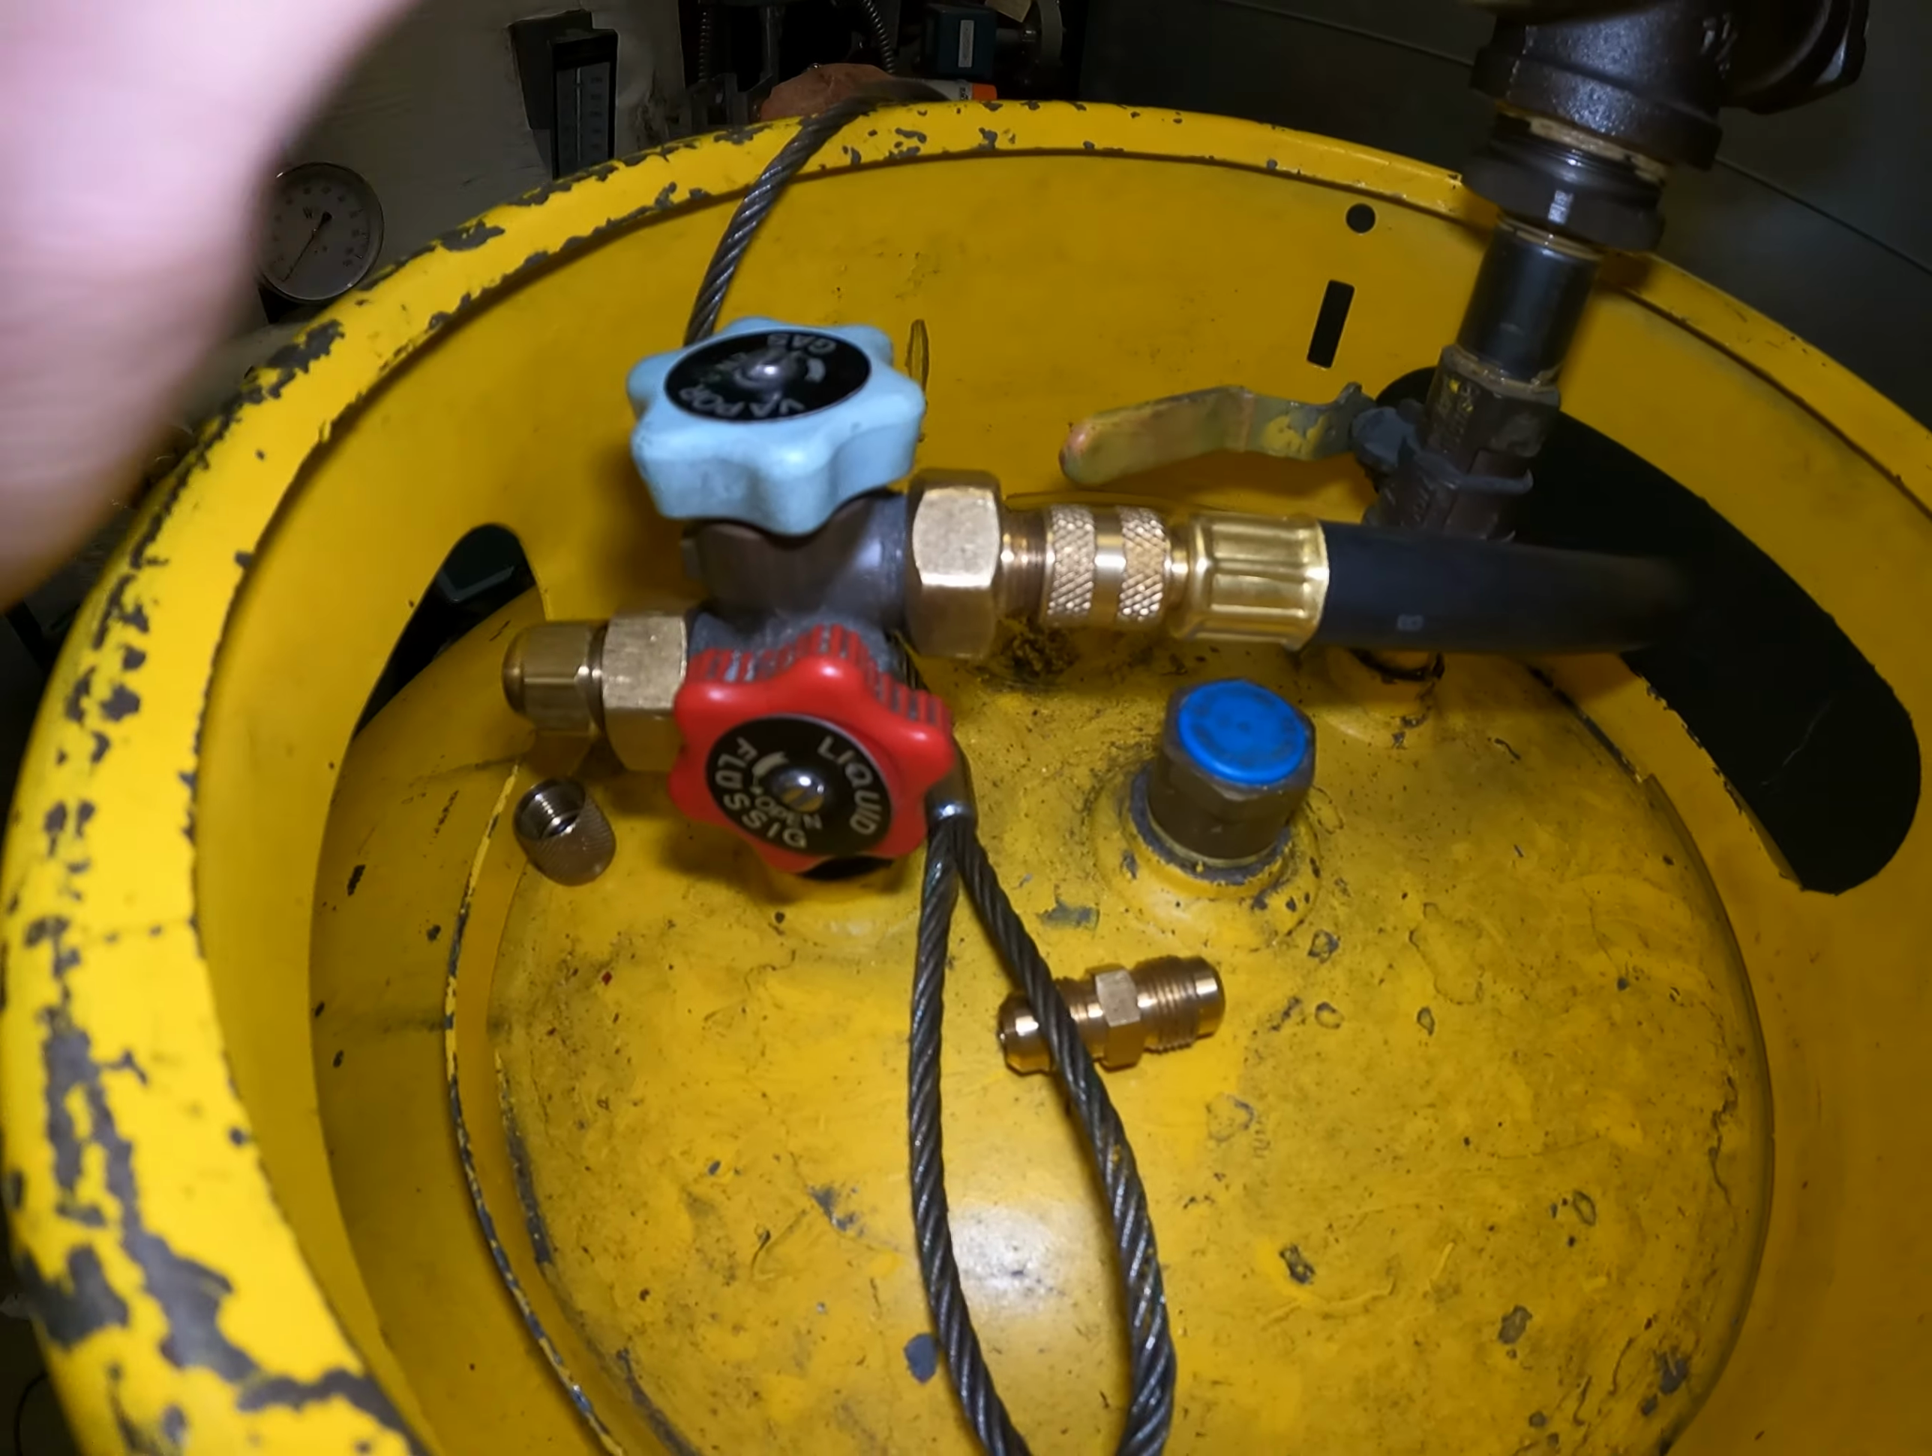You'll notice I changed a half inch hose. I got a half inch hose connected to the vapor side of this here tank.